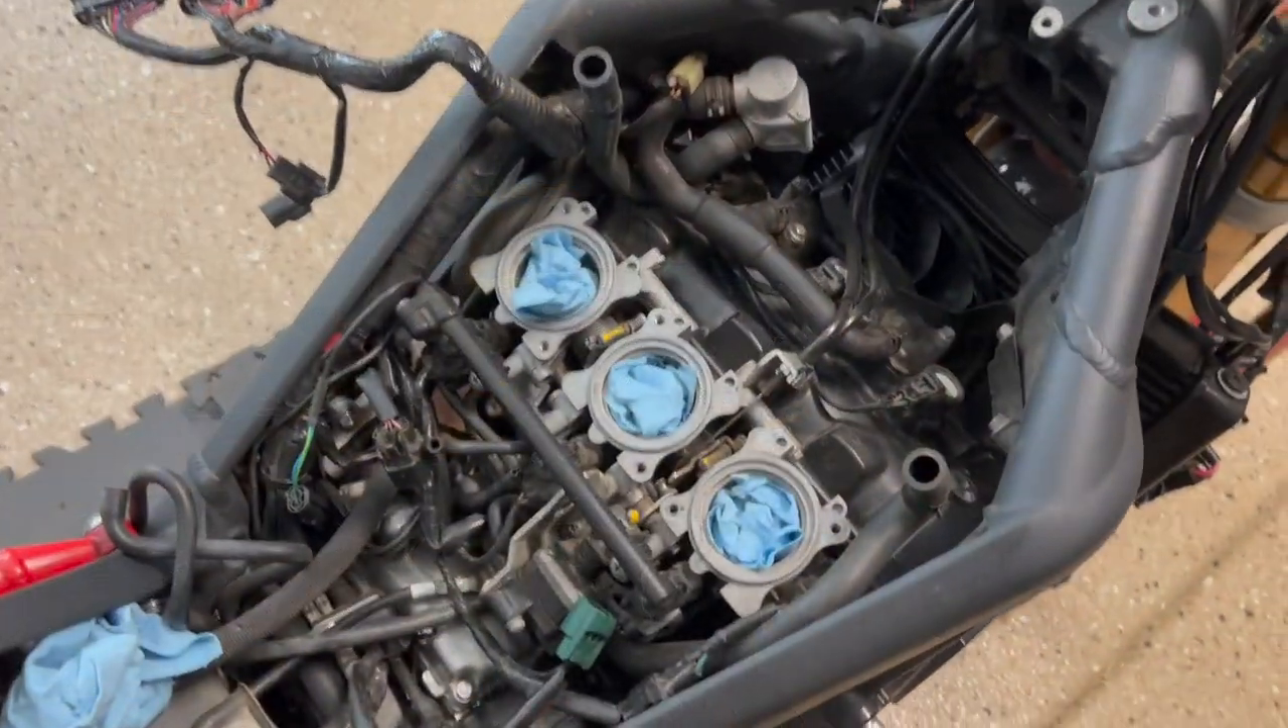Now let's get this bottom half of the air box out. And now the air box is out.